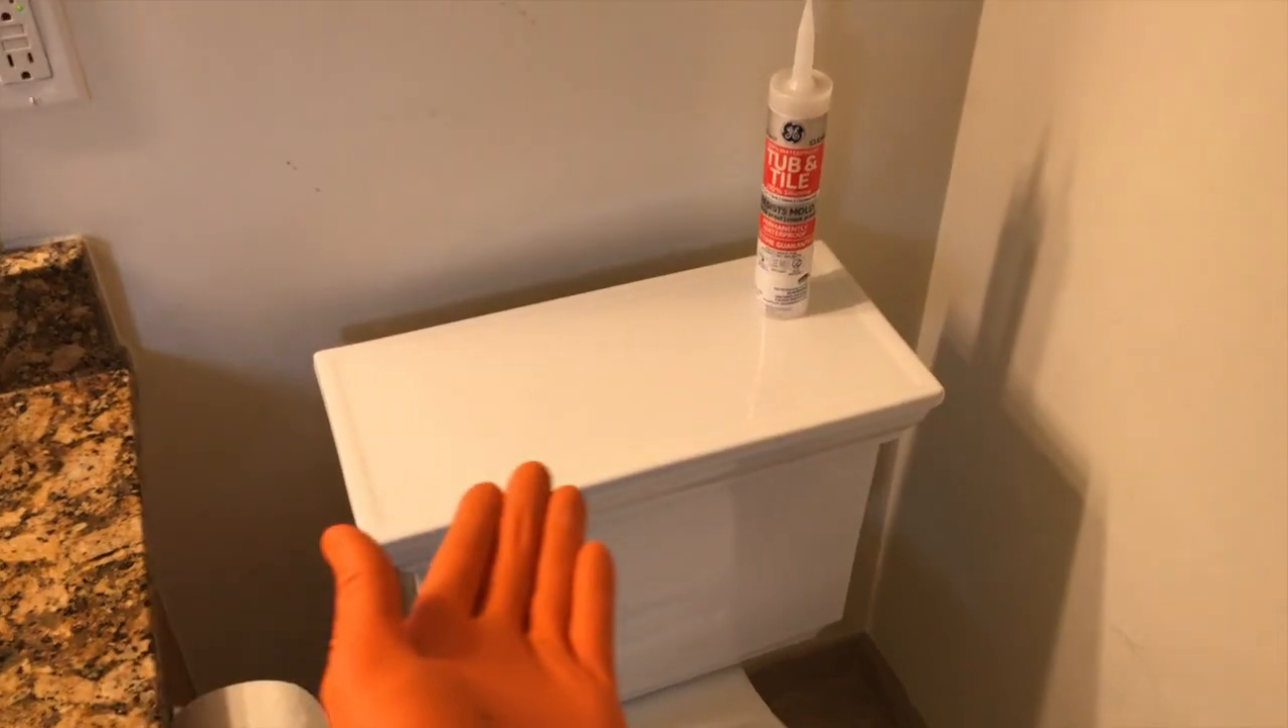At this point, I've got the cover on the tank and that is the silicone.